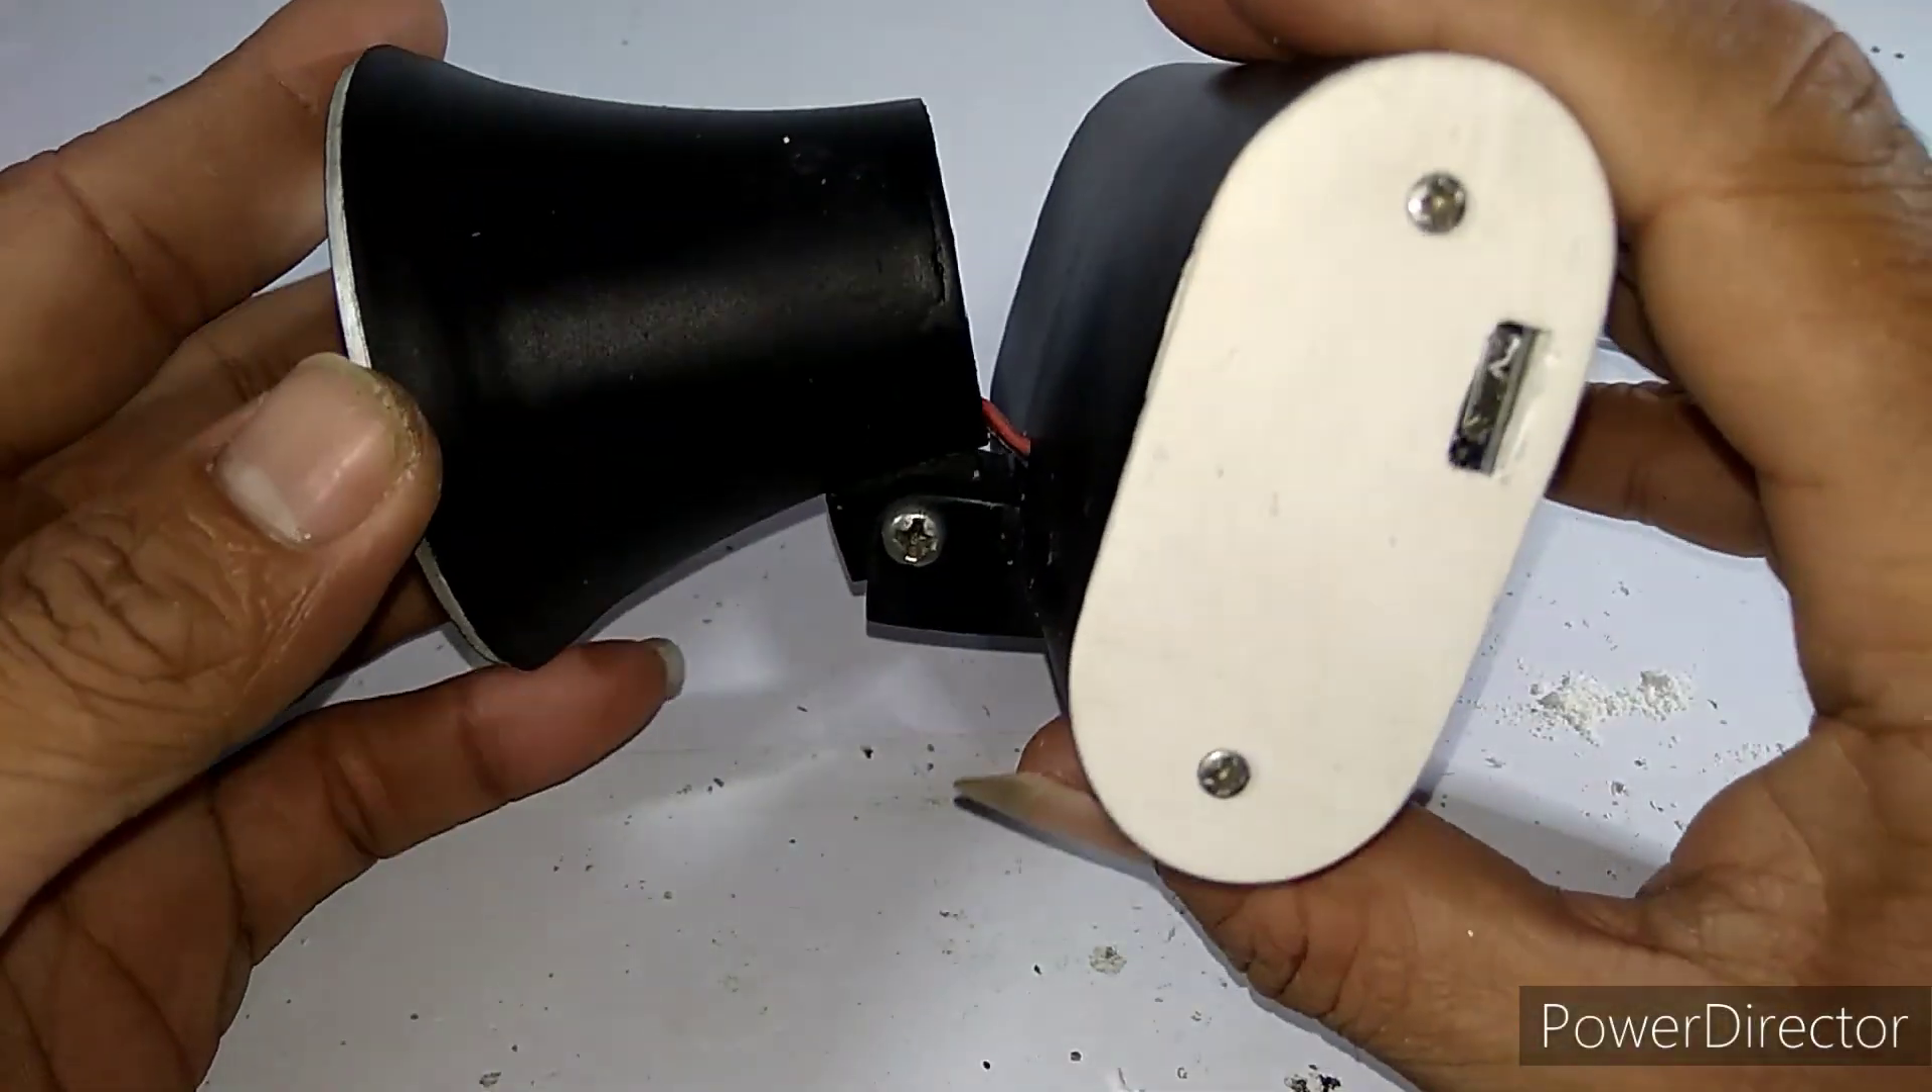Saya pasang untuk Kedua skrup nya Dan saya pasang juga Untuk baut Engsel nya Oke Ini sudah siap.